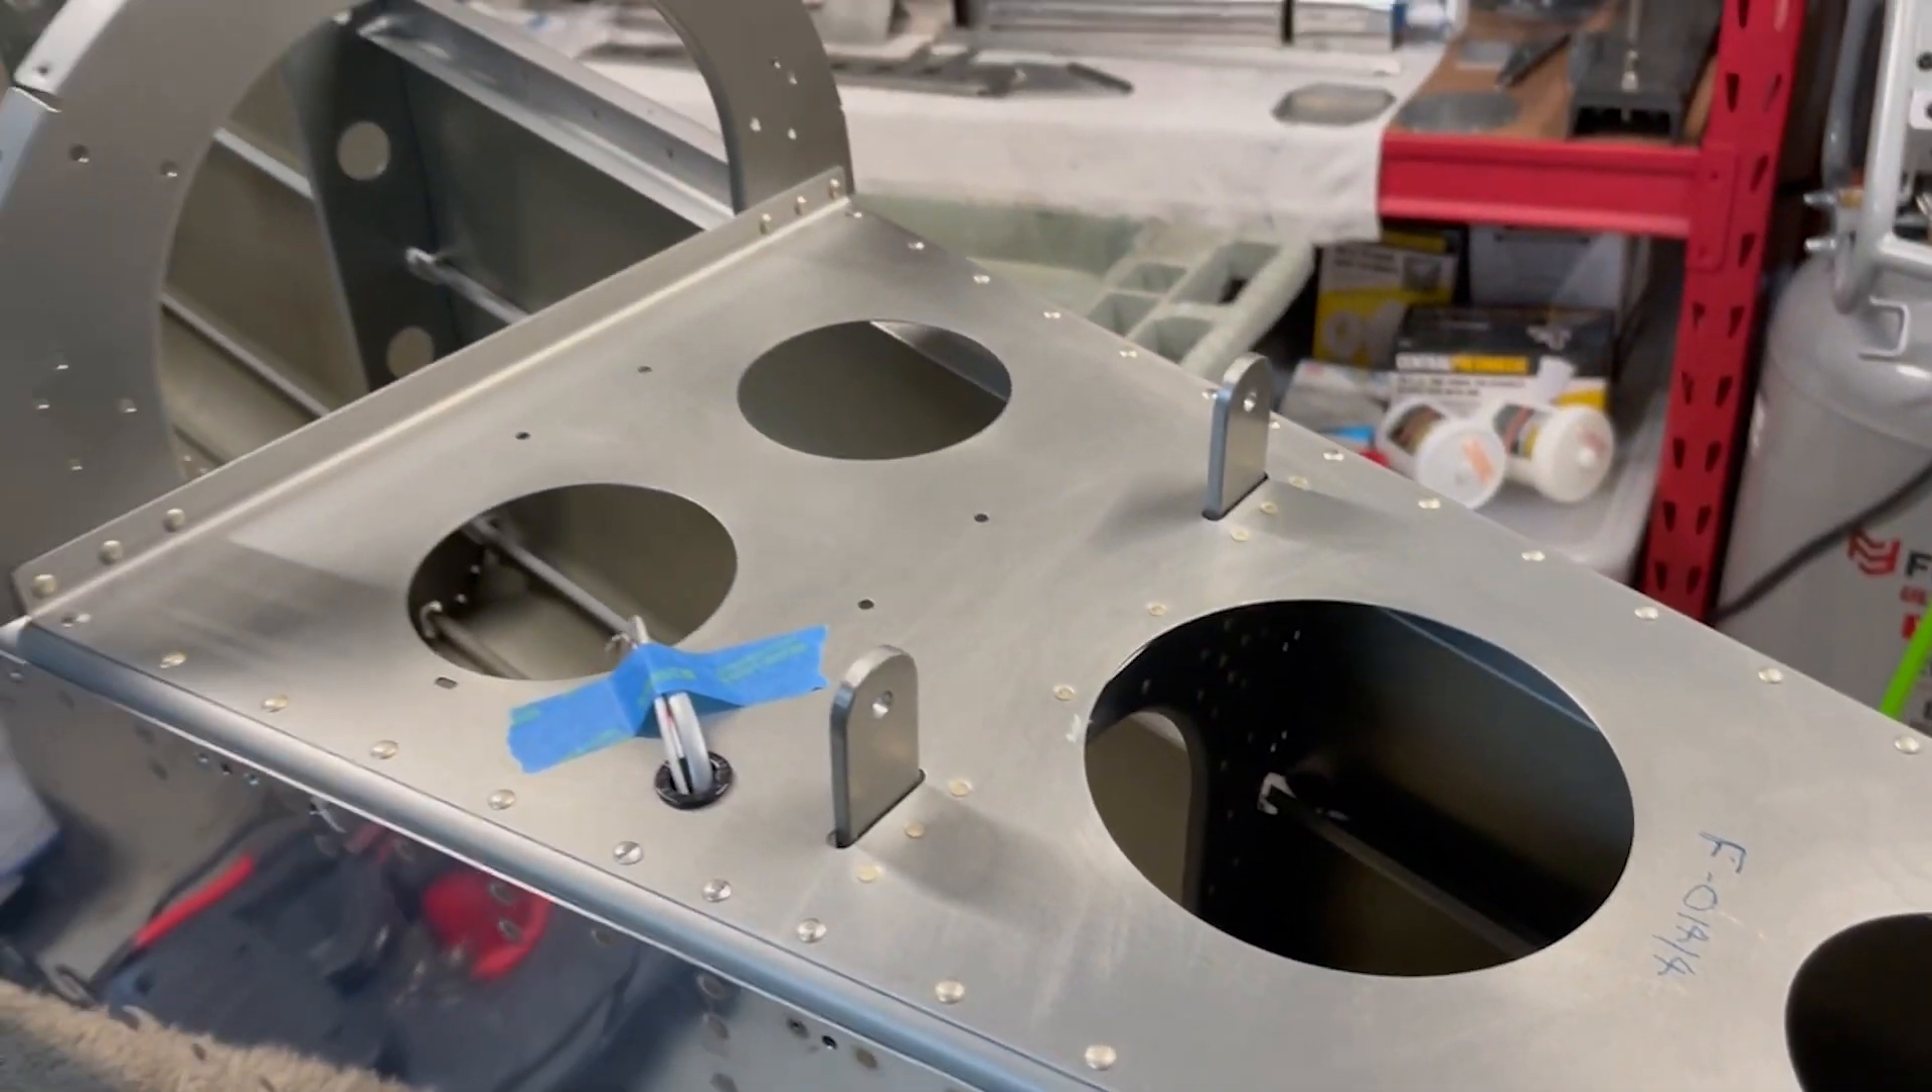And with that, the aft deck is done. All right. Well, that completes riveting the aft deck in place.